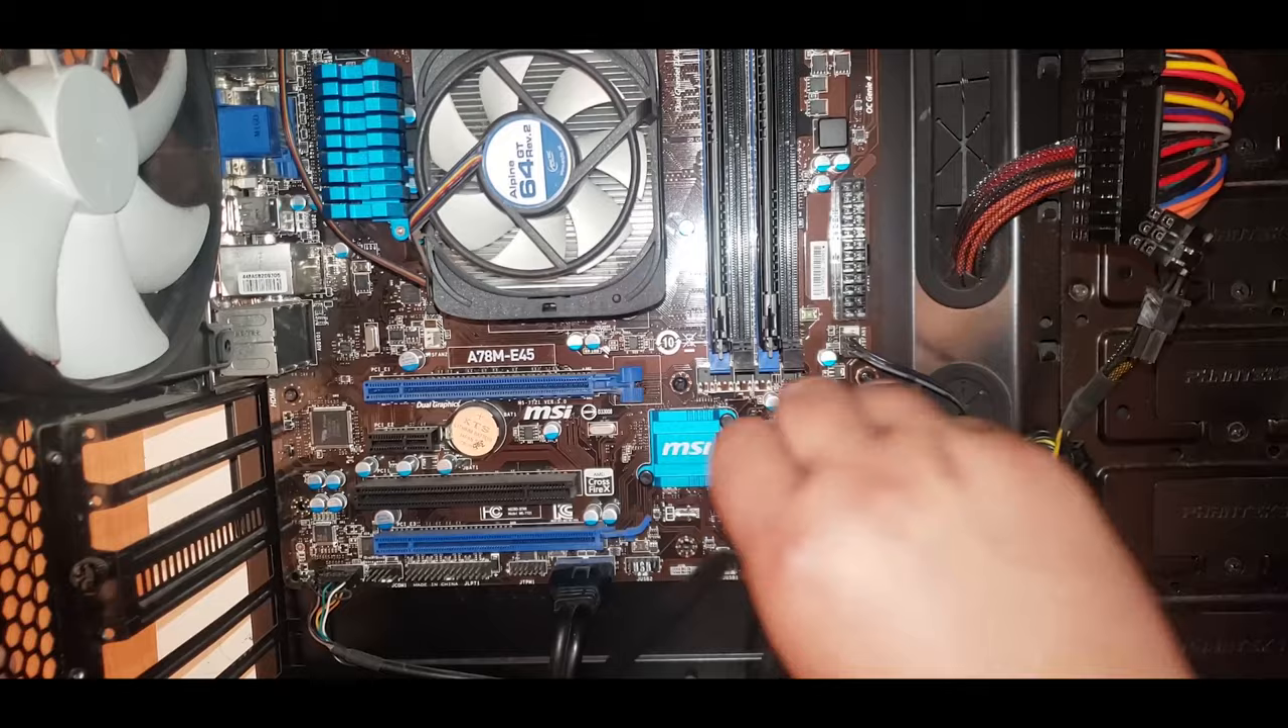We already took away the graphics card from one of the PCI slots.